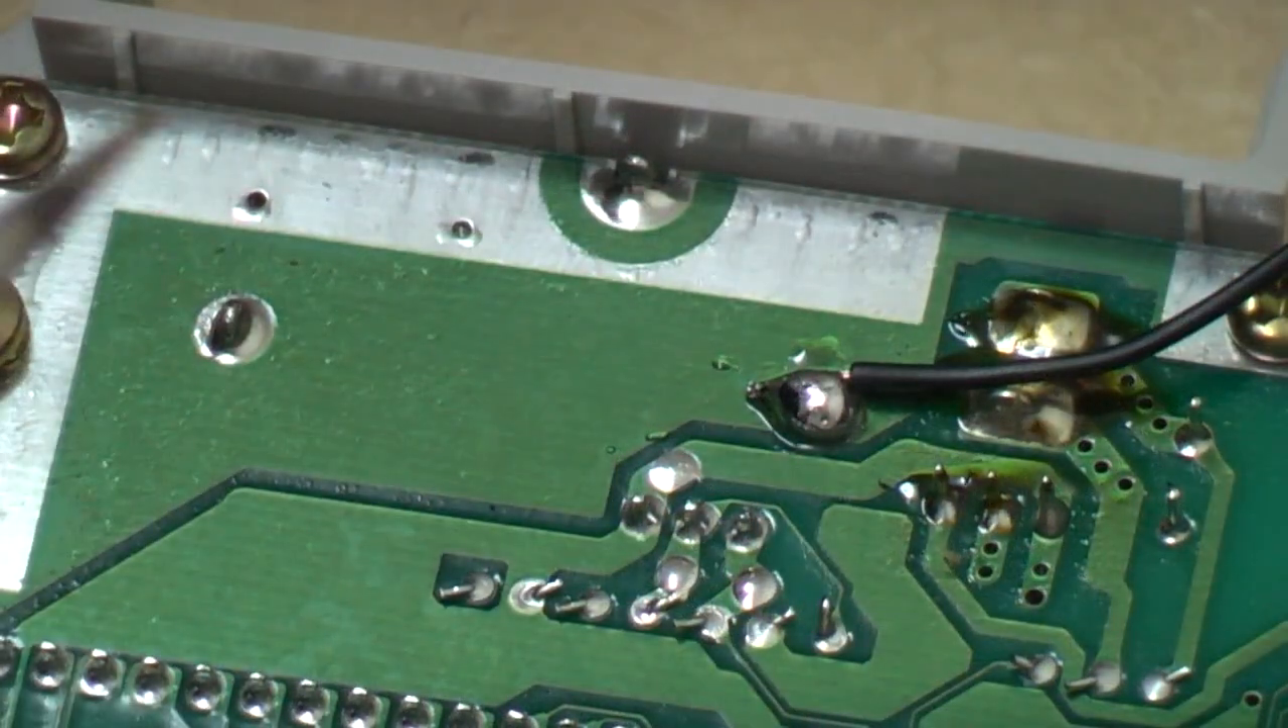Okay. So, that's our ground attached.